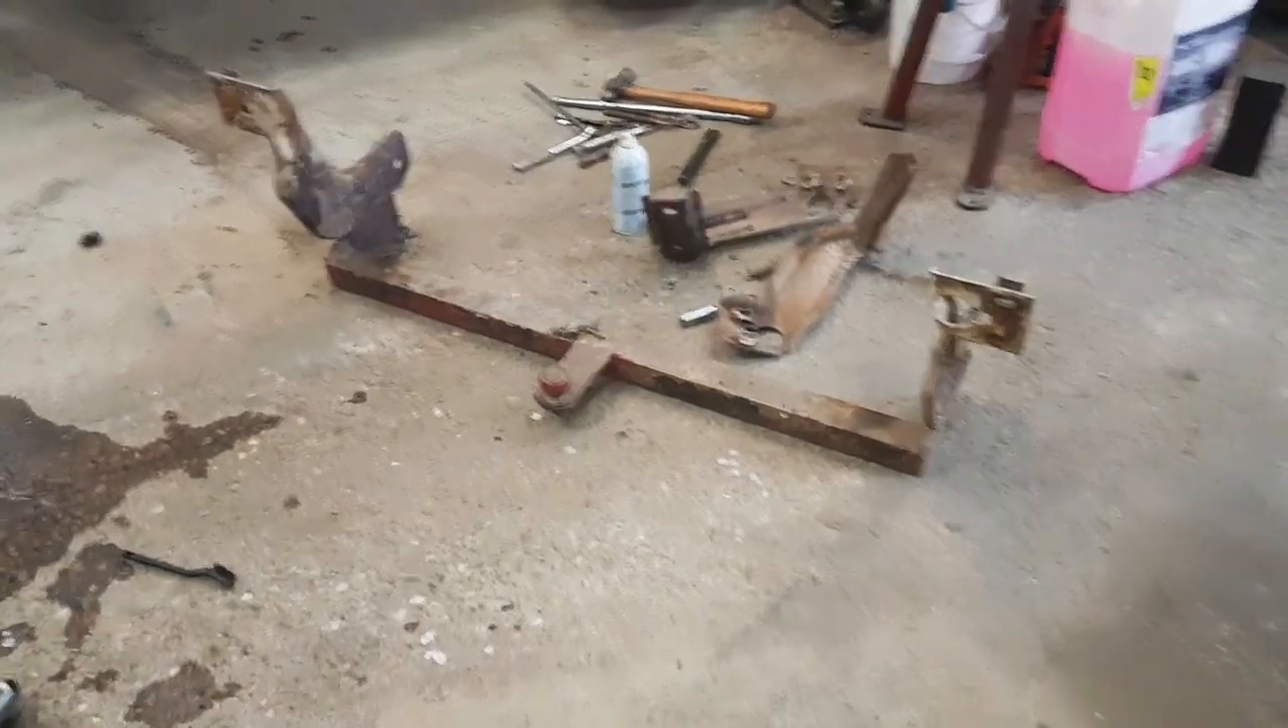Oh, there's one trailer hitch off.